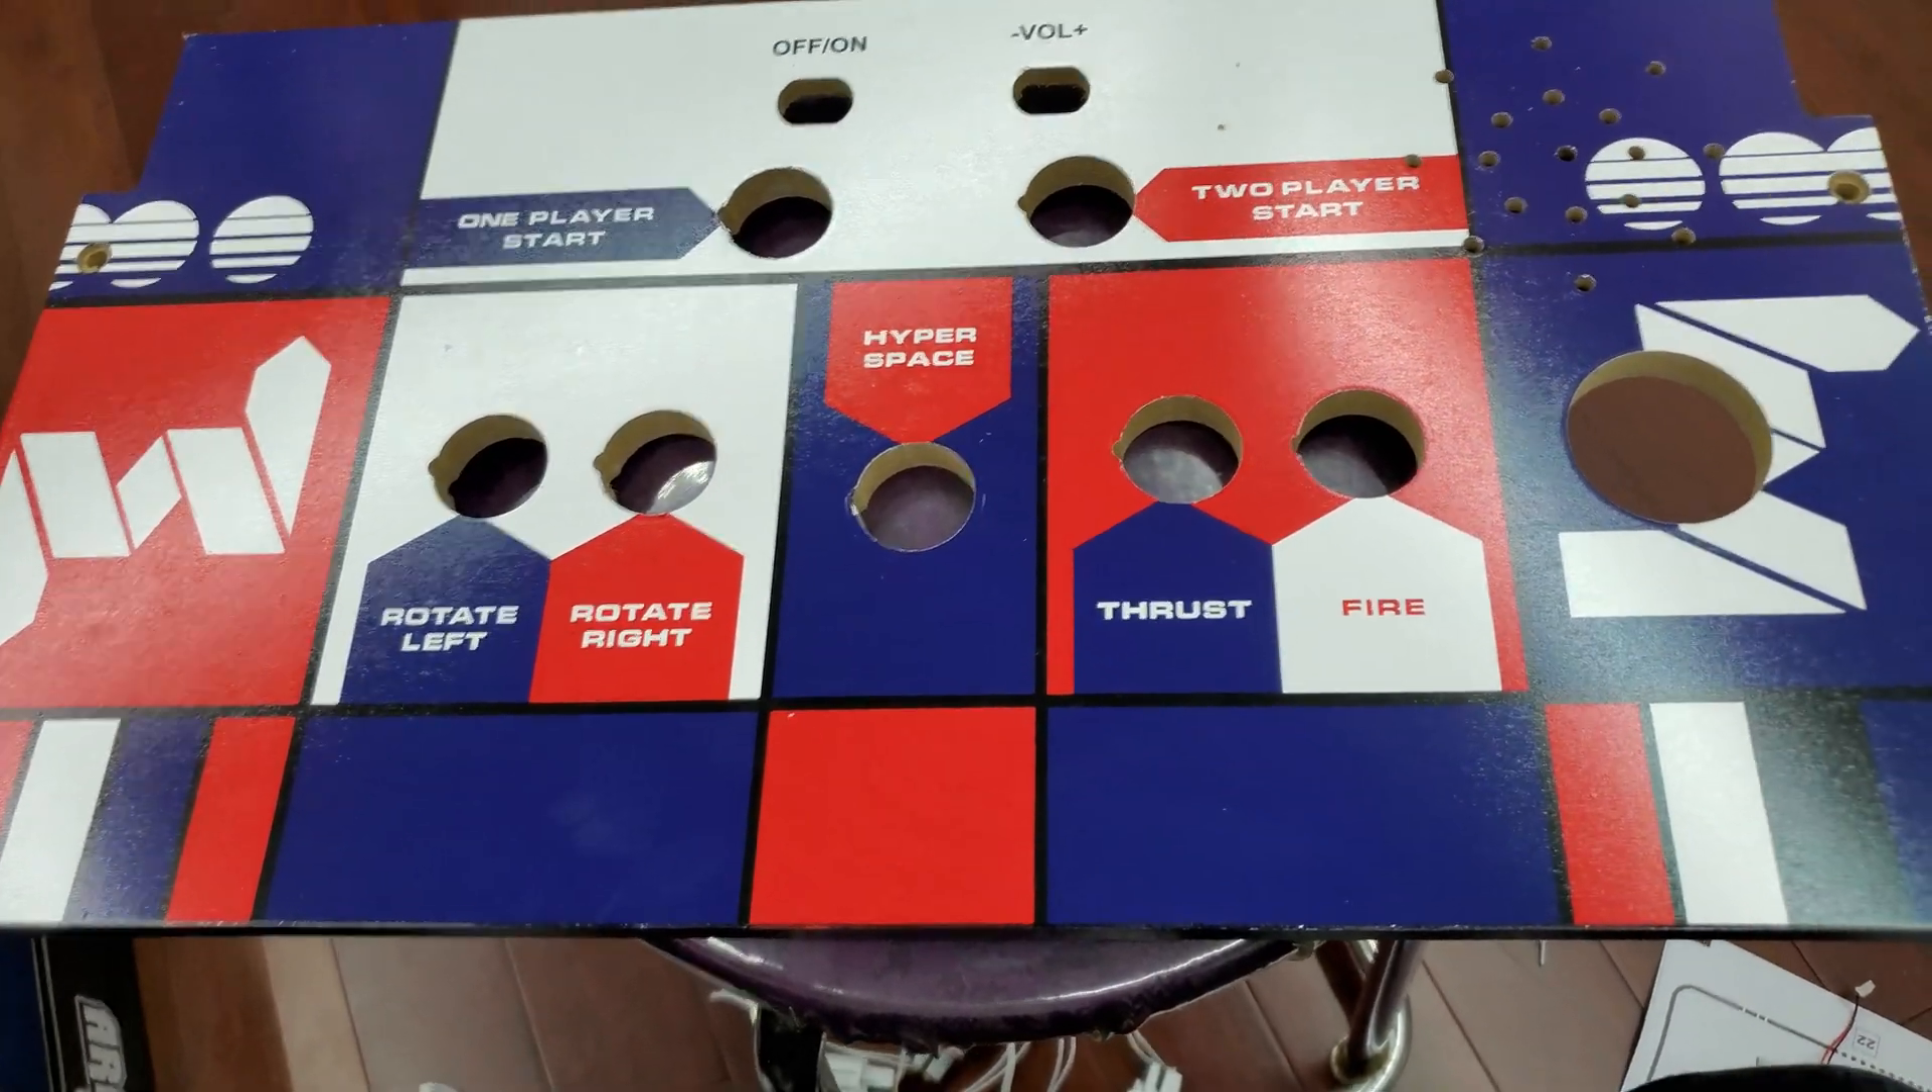All right so I got all the buttons off I got the speaker off and now I need to drill more holes to make this a full control pad.